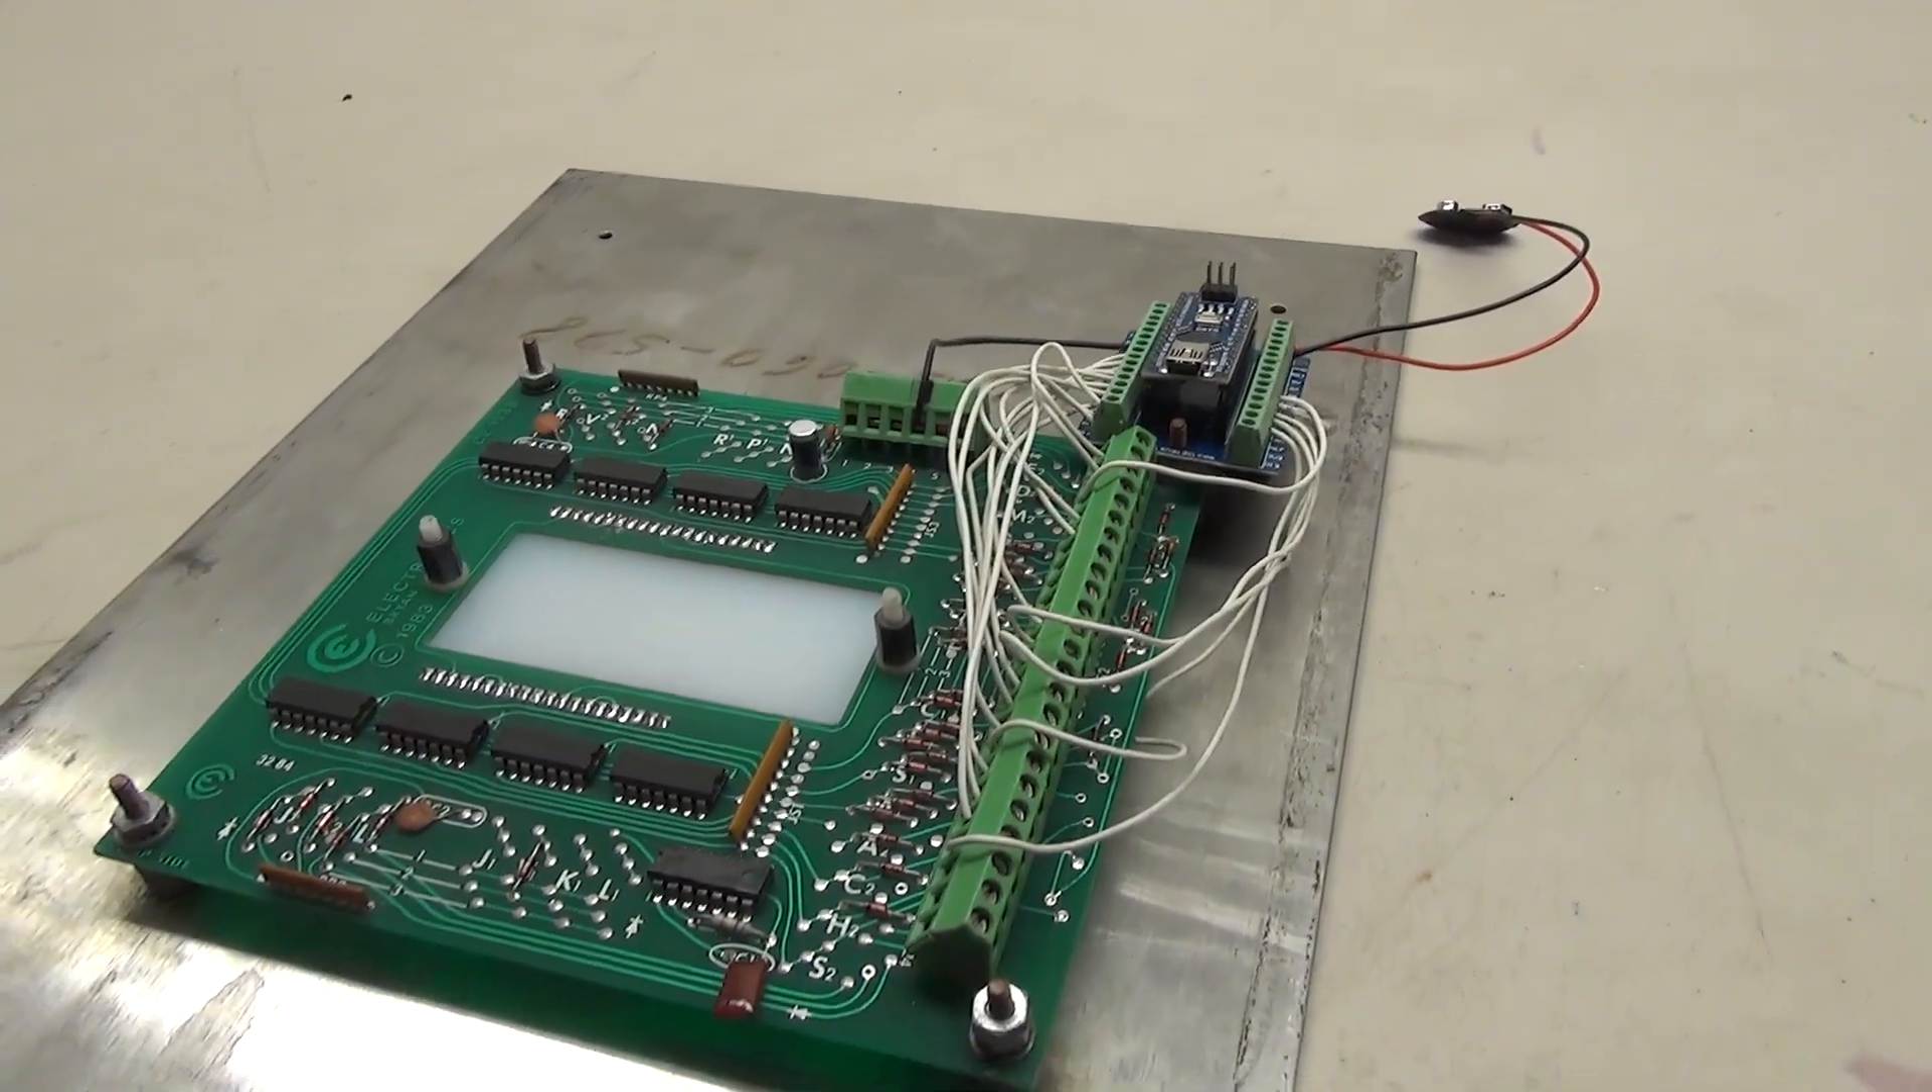So the wiring of the panel is complete we have all these big clusters of wires that go to our Arduino.